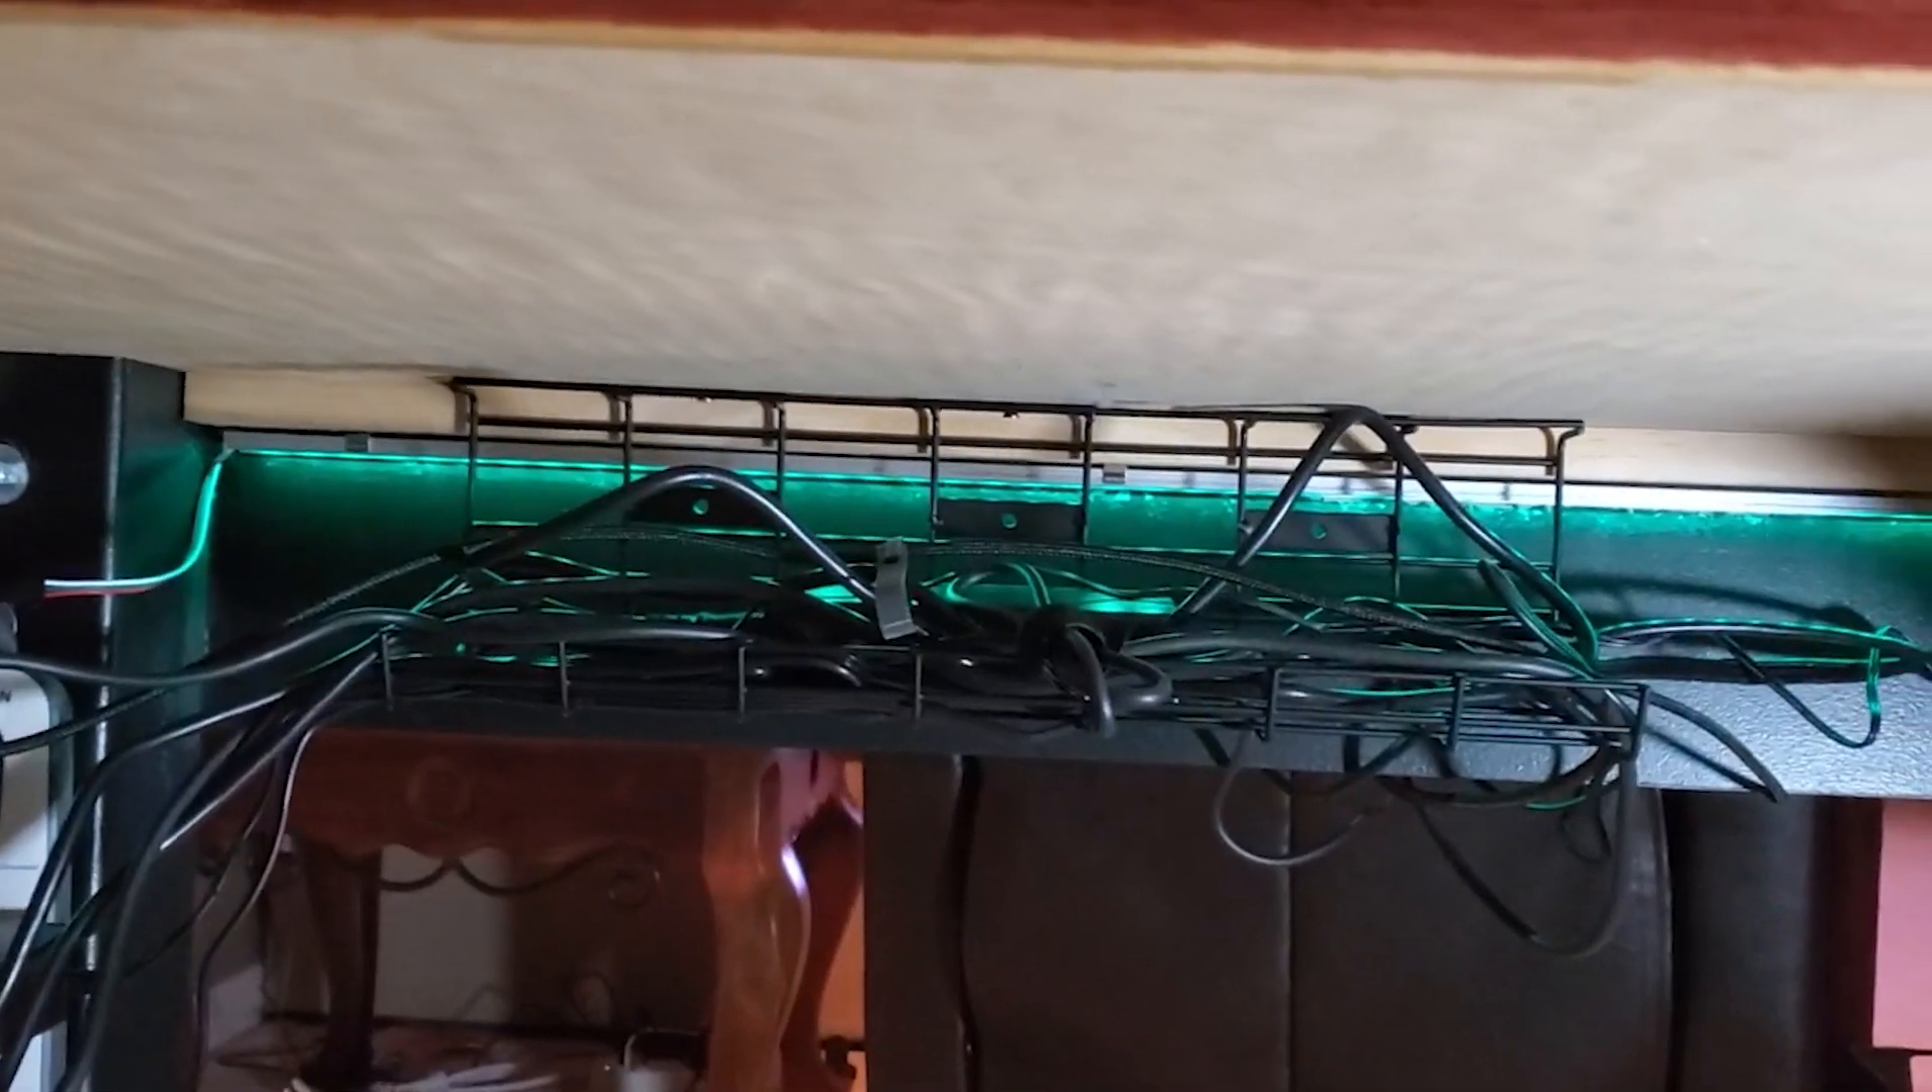But you'll also notice my wiring racks are in place.